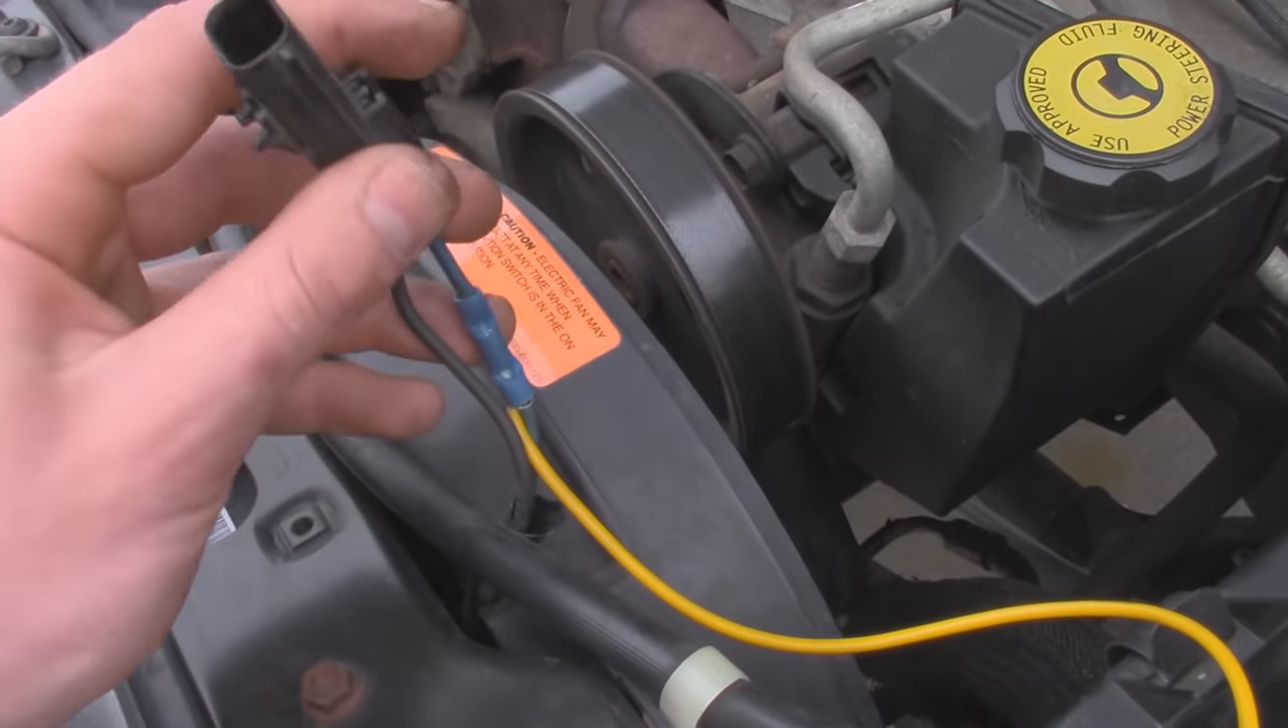Alright, so we got our new wire right here, and we have it spliced into the power wire for our fan, which is the blue one right here.